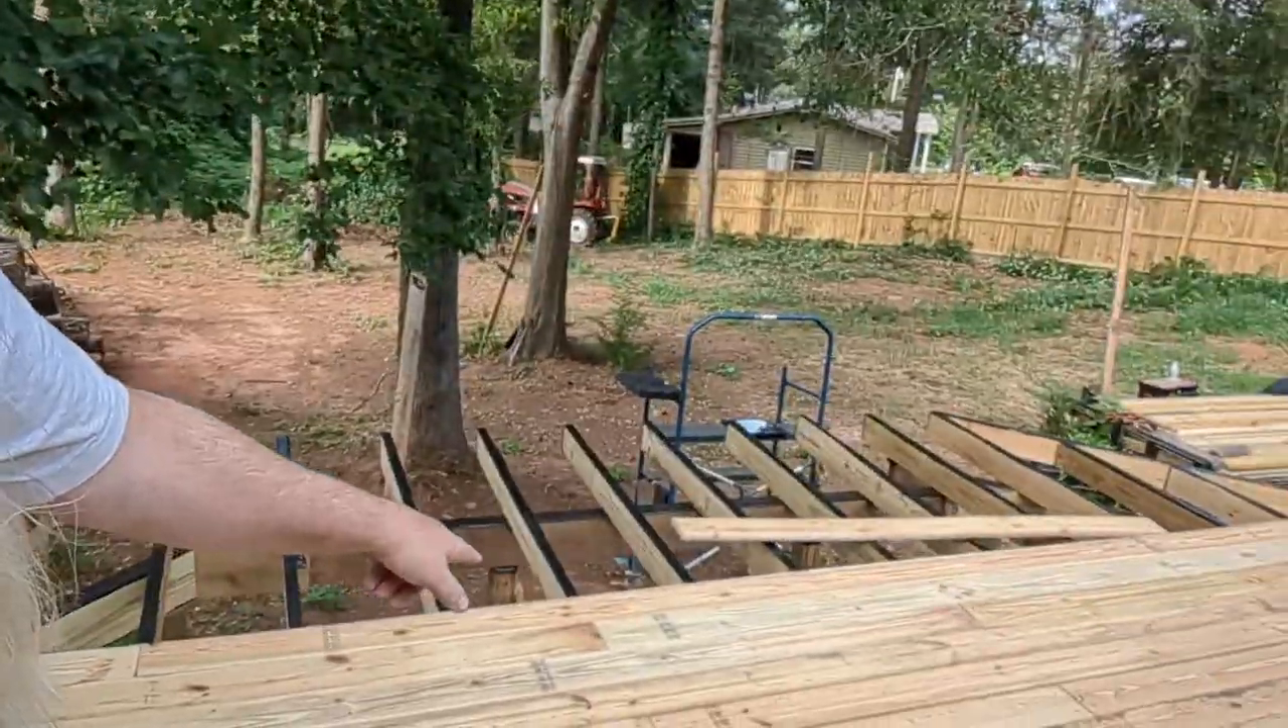So, what we have is just this much decking here left to complete on this part of the deck.